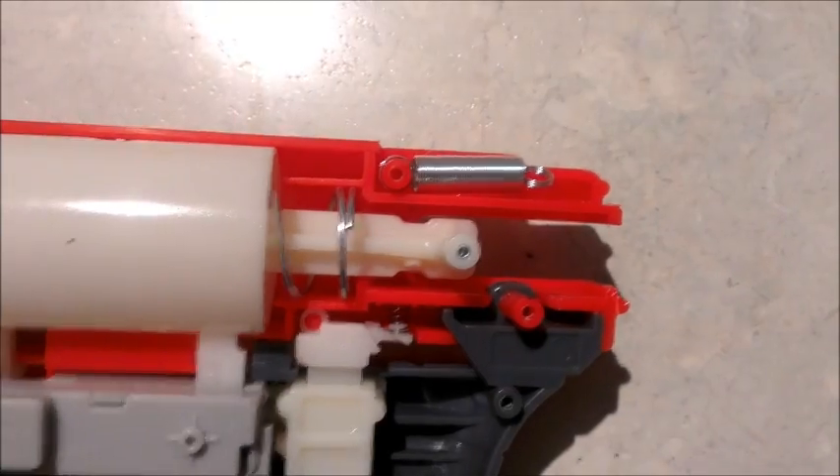Okay so we've got the shell apart.